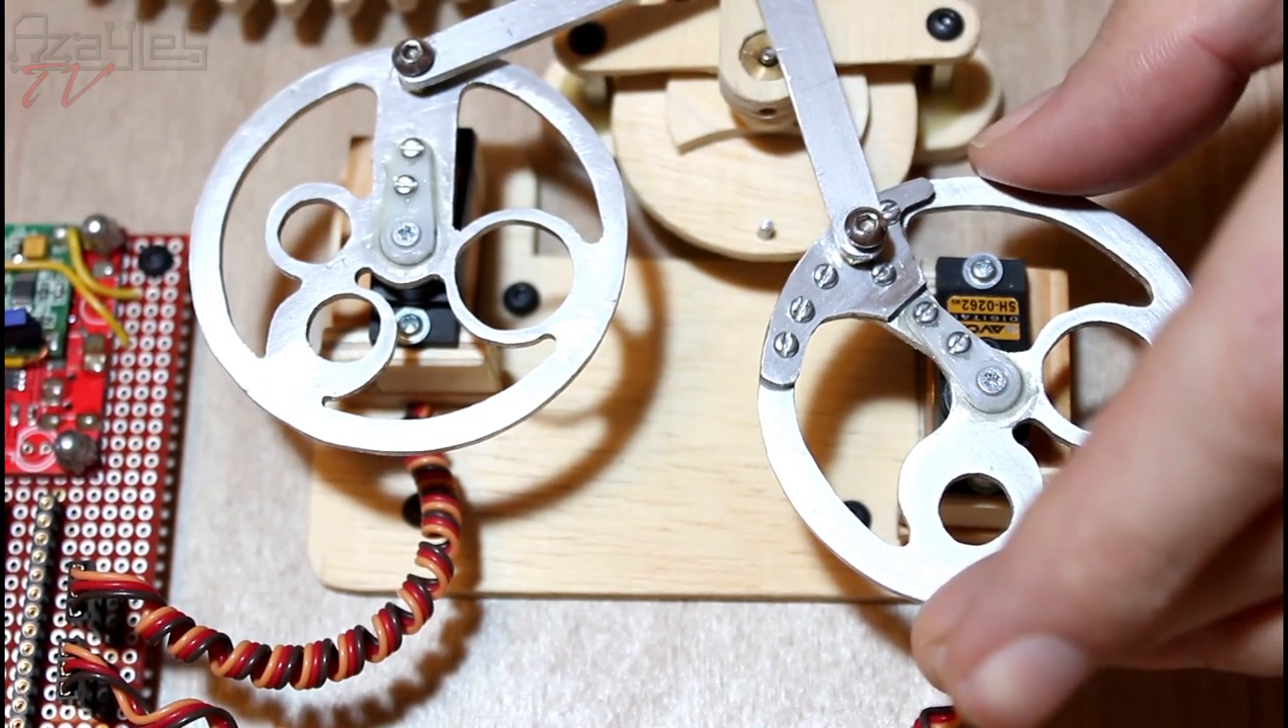I've put those wheels back on the servo.